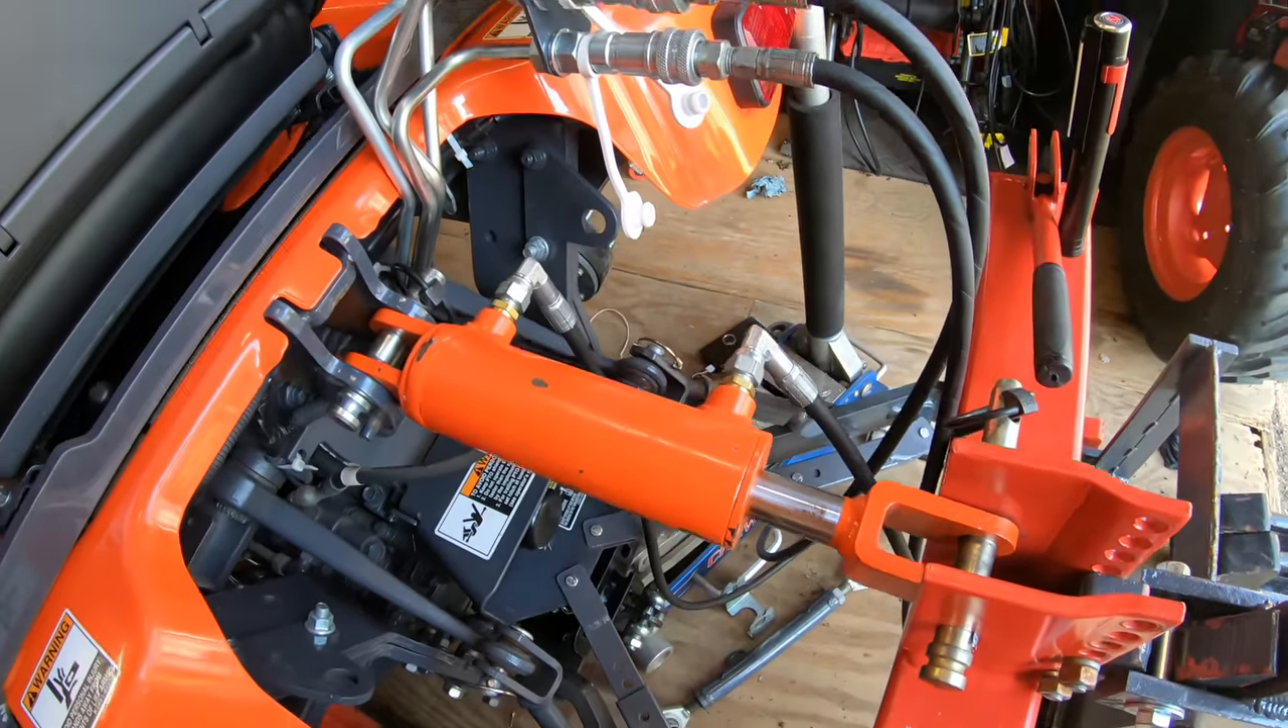Okay, so I've got the hydraulic top link all installed now.